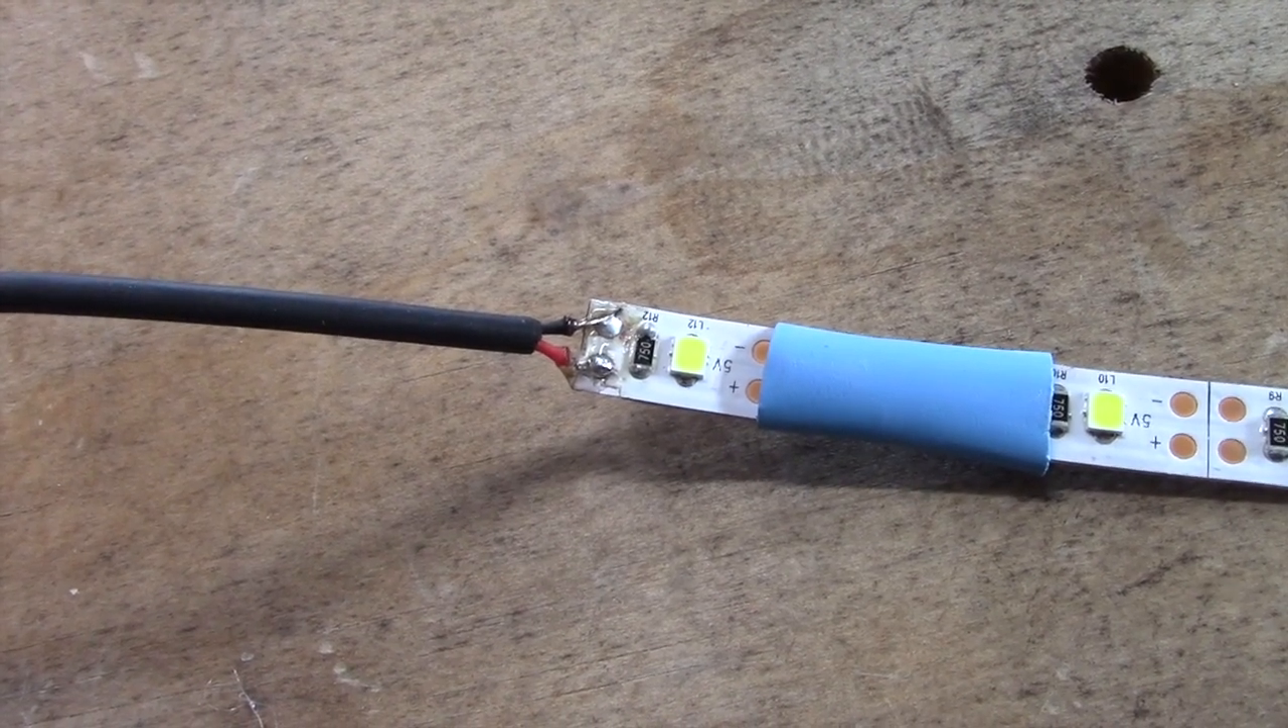Alright, so there we've got our wires stripped and soldered in place.